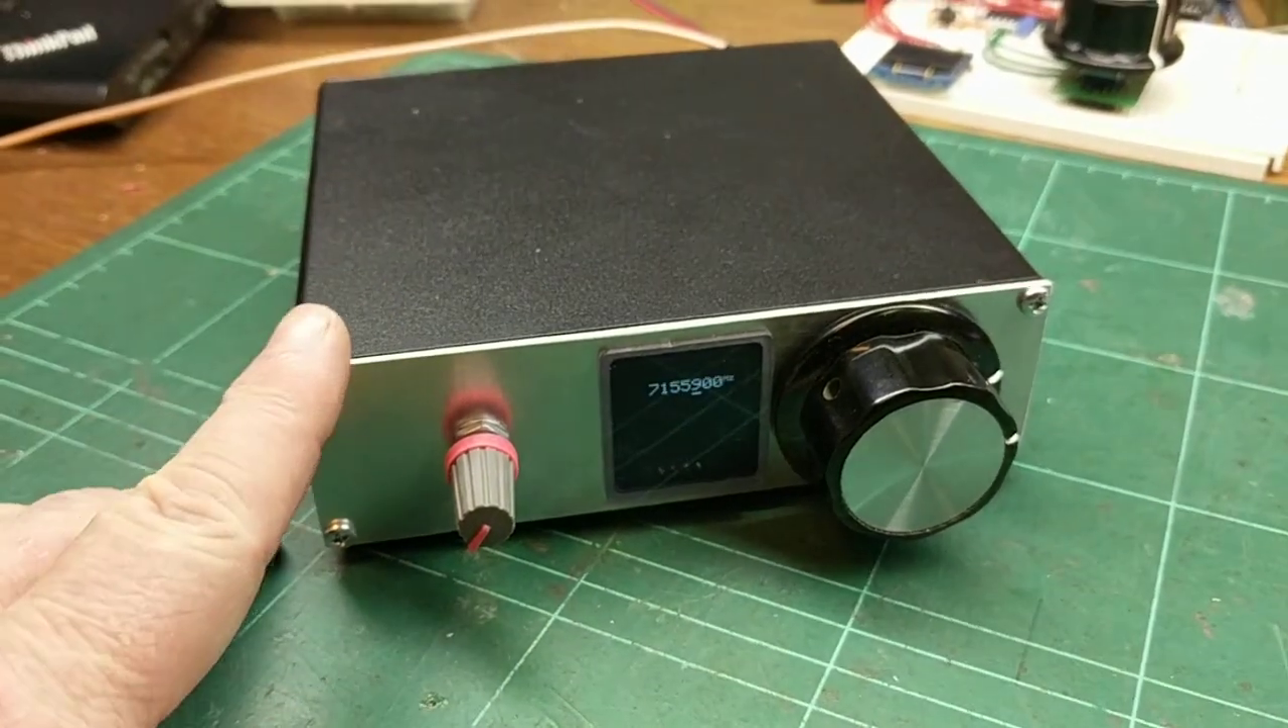Here it is completed. Um, I've made a front panel today, and a Perspex window, um, just to finish off the front of the radio.